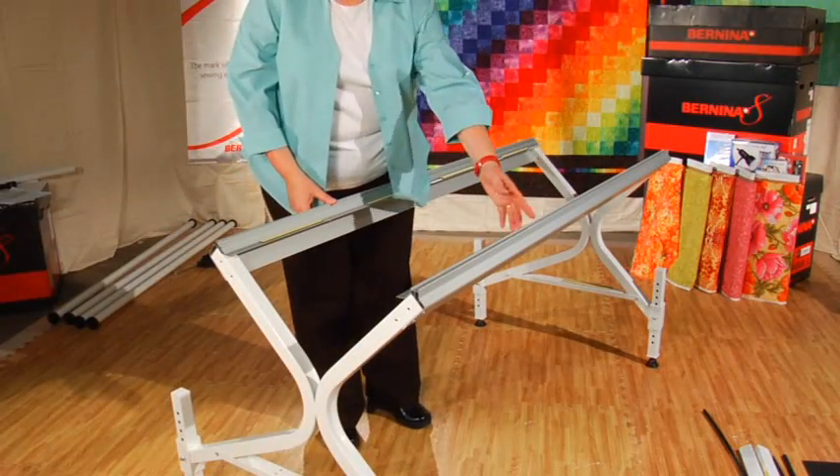Once your front and back track supports have been attached to your quilt frame legs, it should look like this.